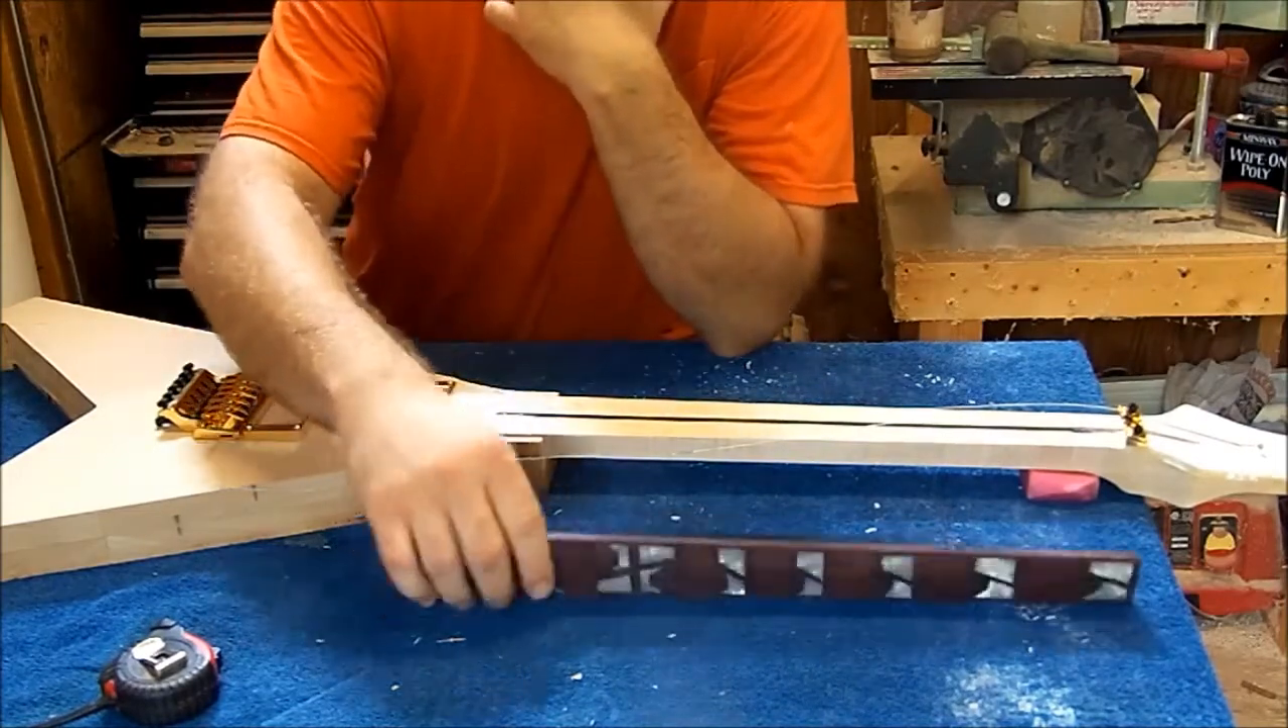This fretboard hasn't been glued on yet. I got to put binding around it yet.